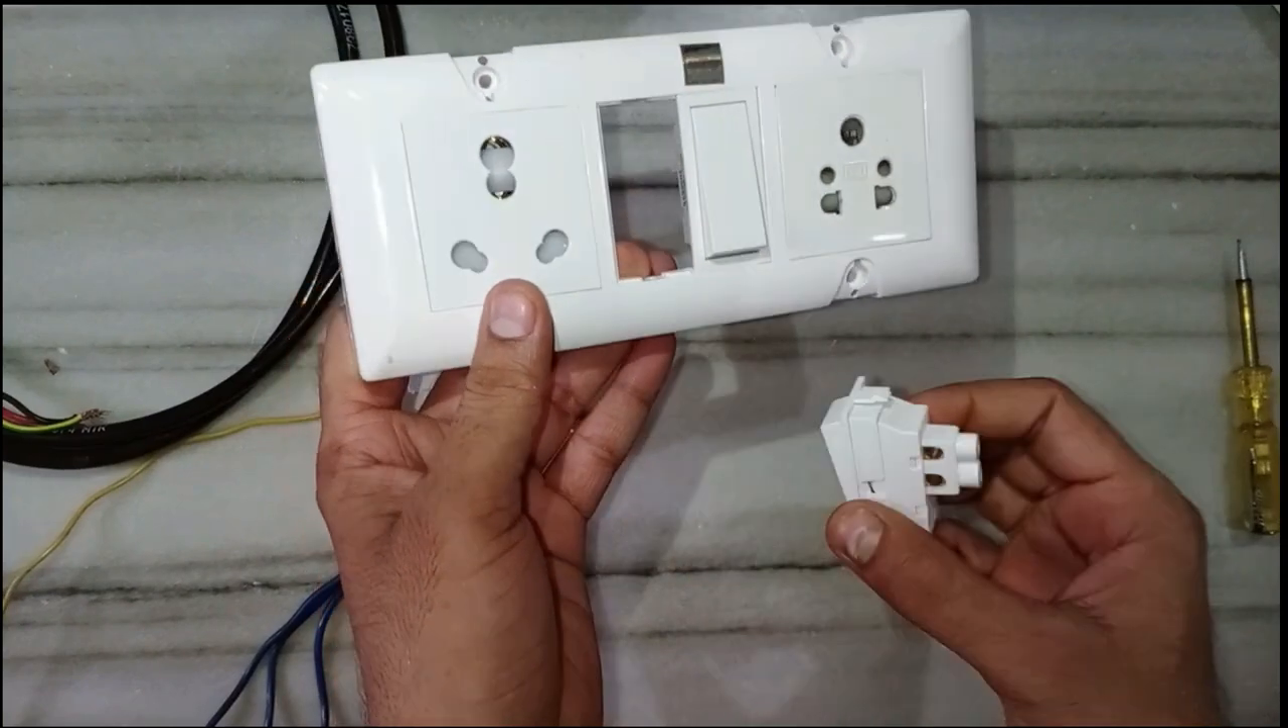यह आपका पहला स्विच माउंट हो गया है।